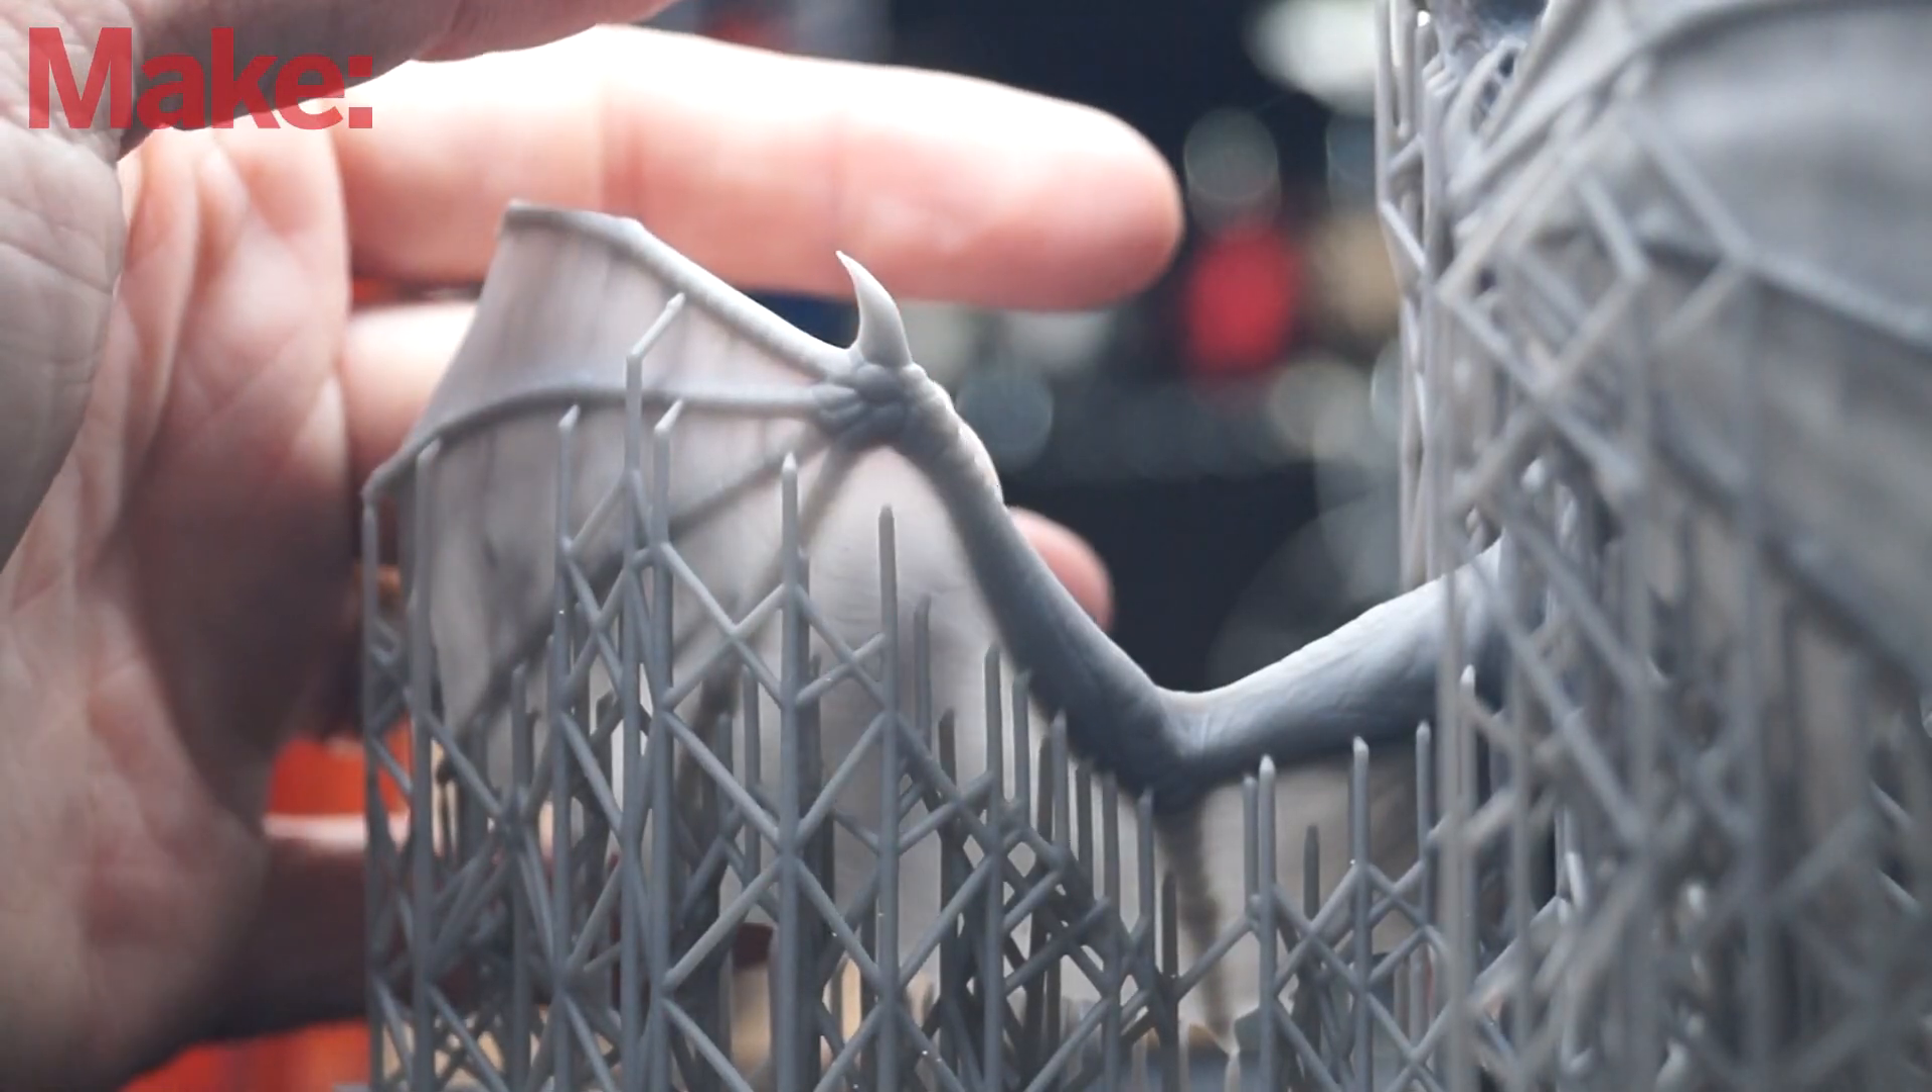I have not pulled the supports off yet because I just wanted to show what it looks like whenever it comes off the bed.